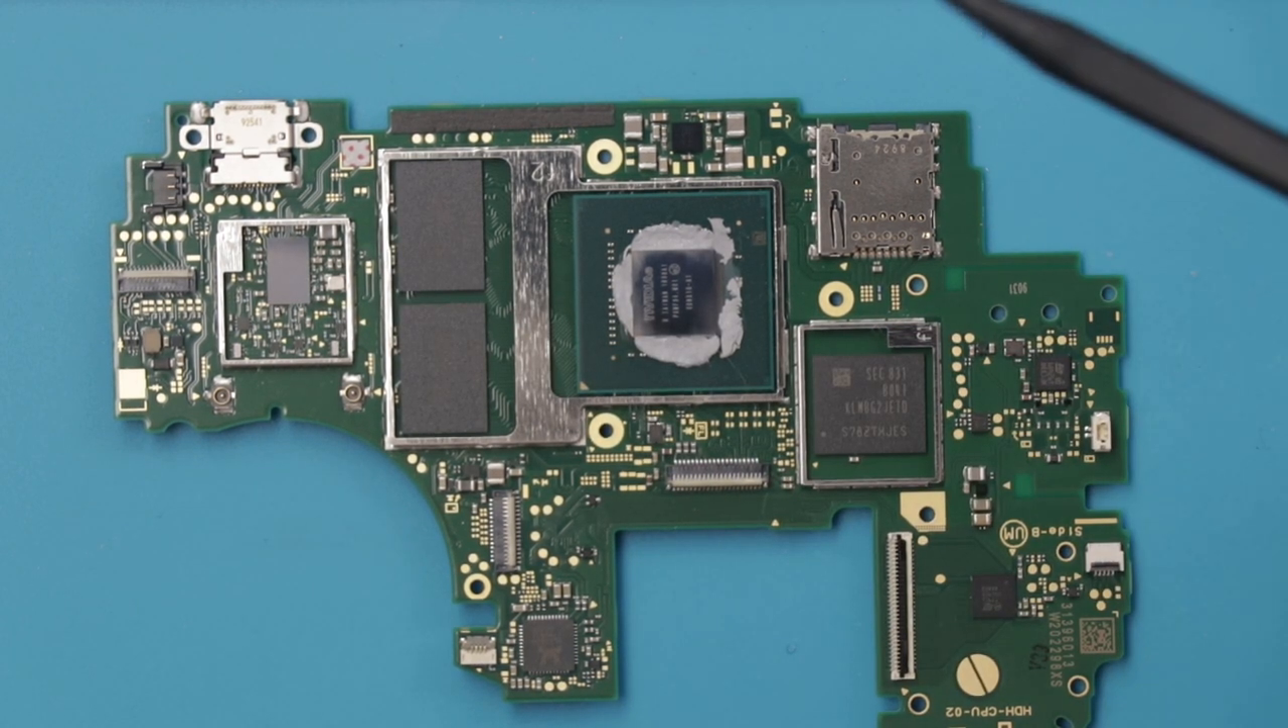So, here we have the main shields taken off.